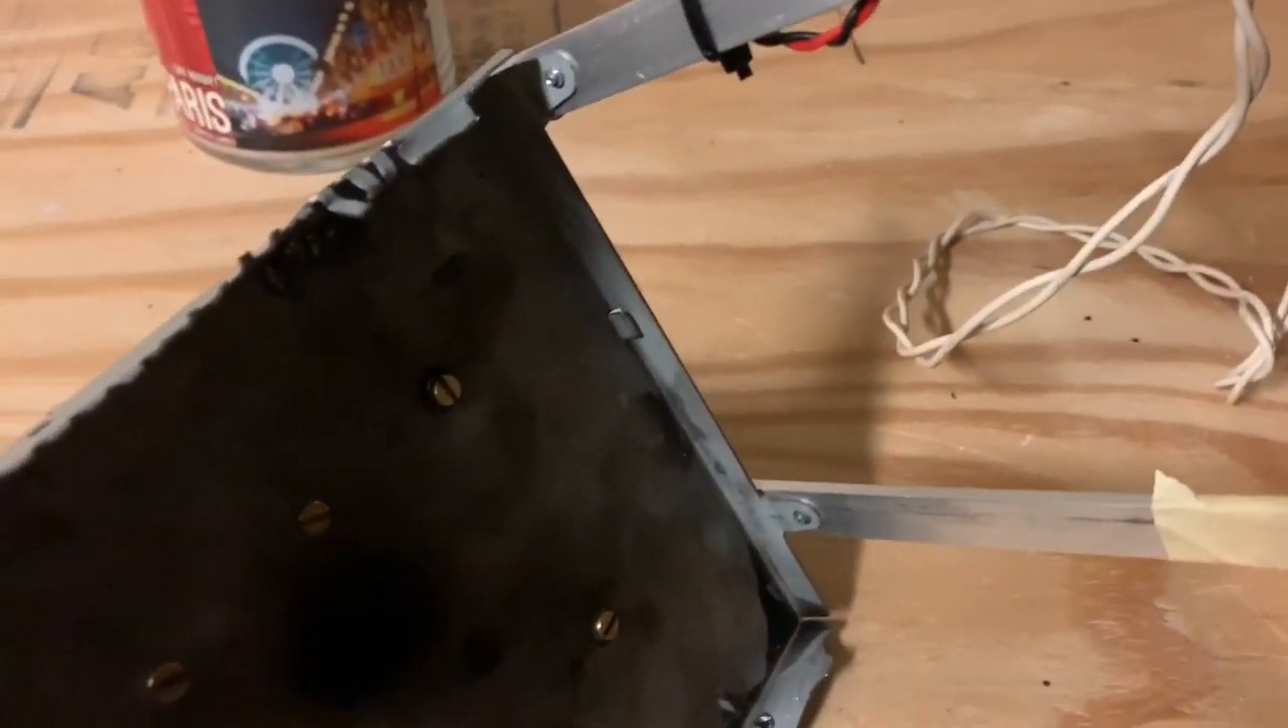The legs are made out of aluminum strip, and I just drilled holes in the metal, and used metal screws to attach them.